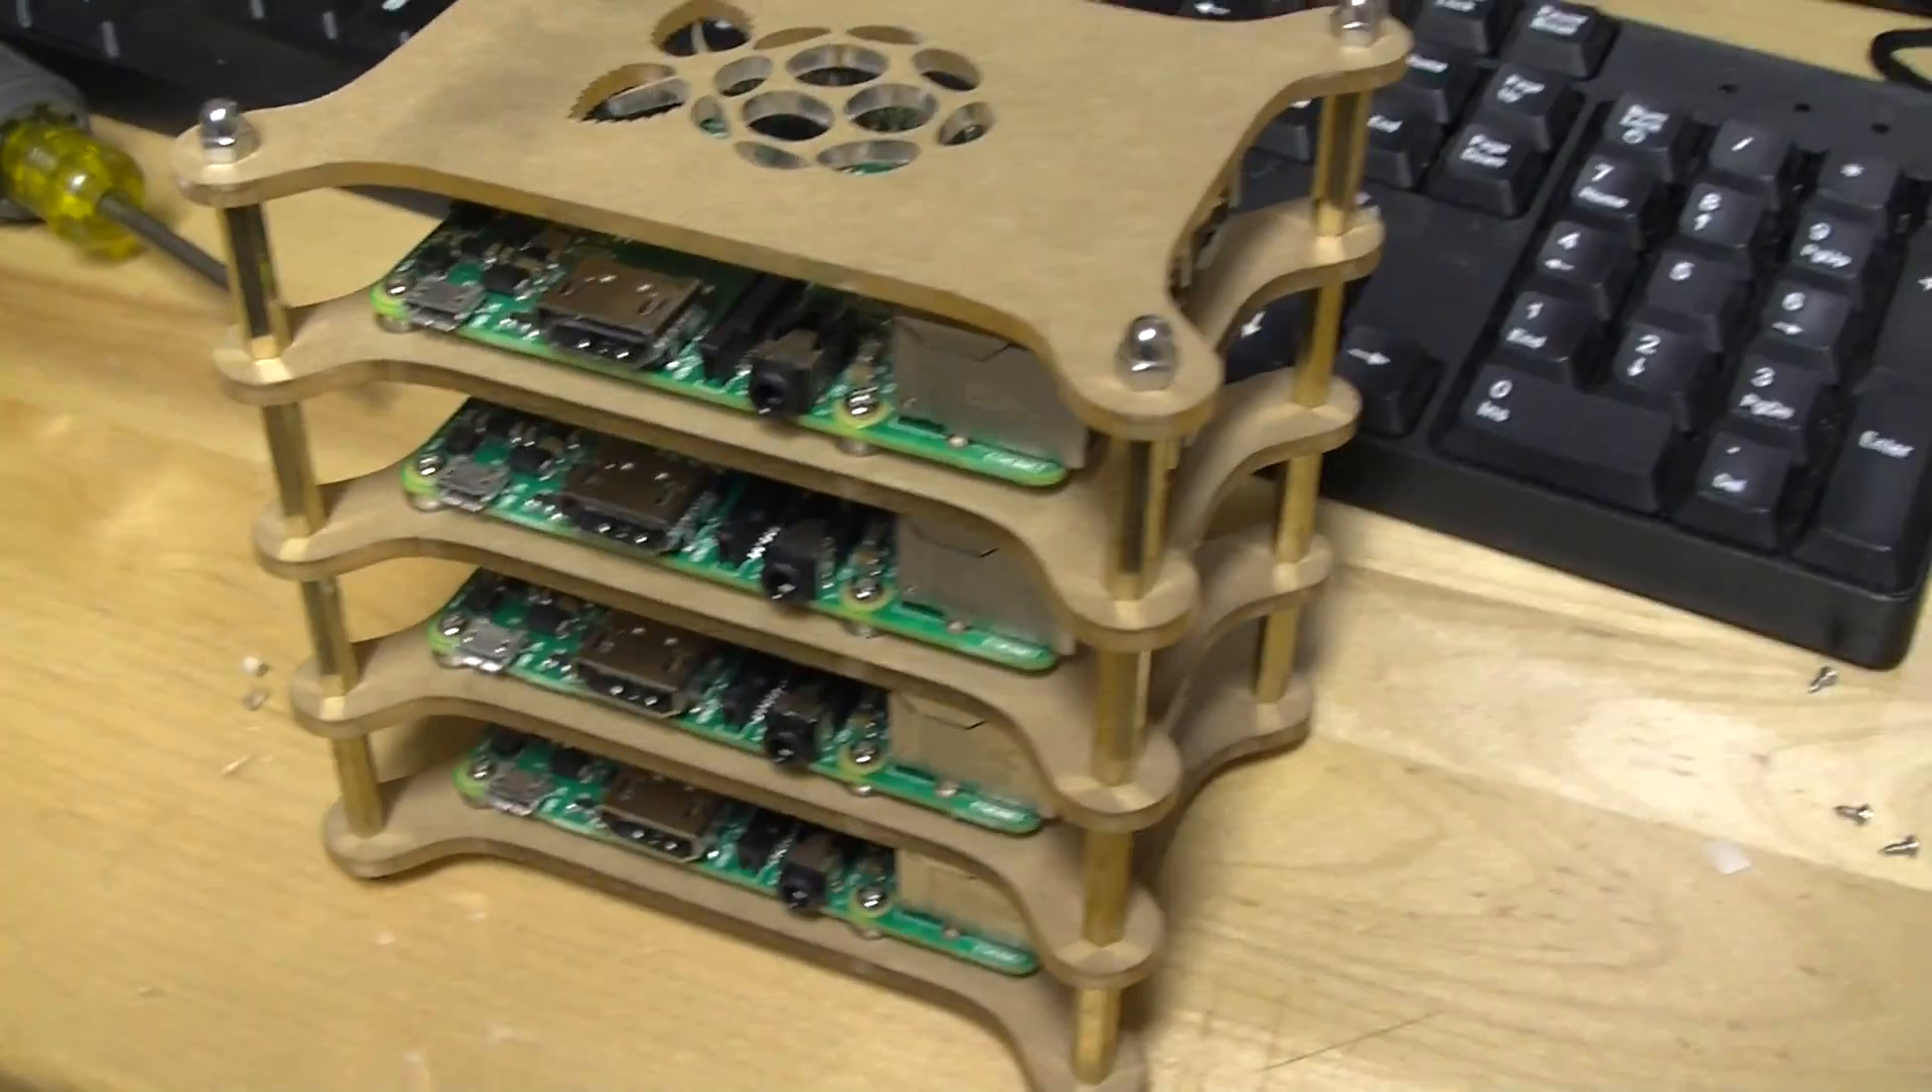Alright so here's a fully assembled four Raspberry Pi stack.